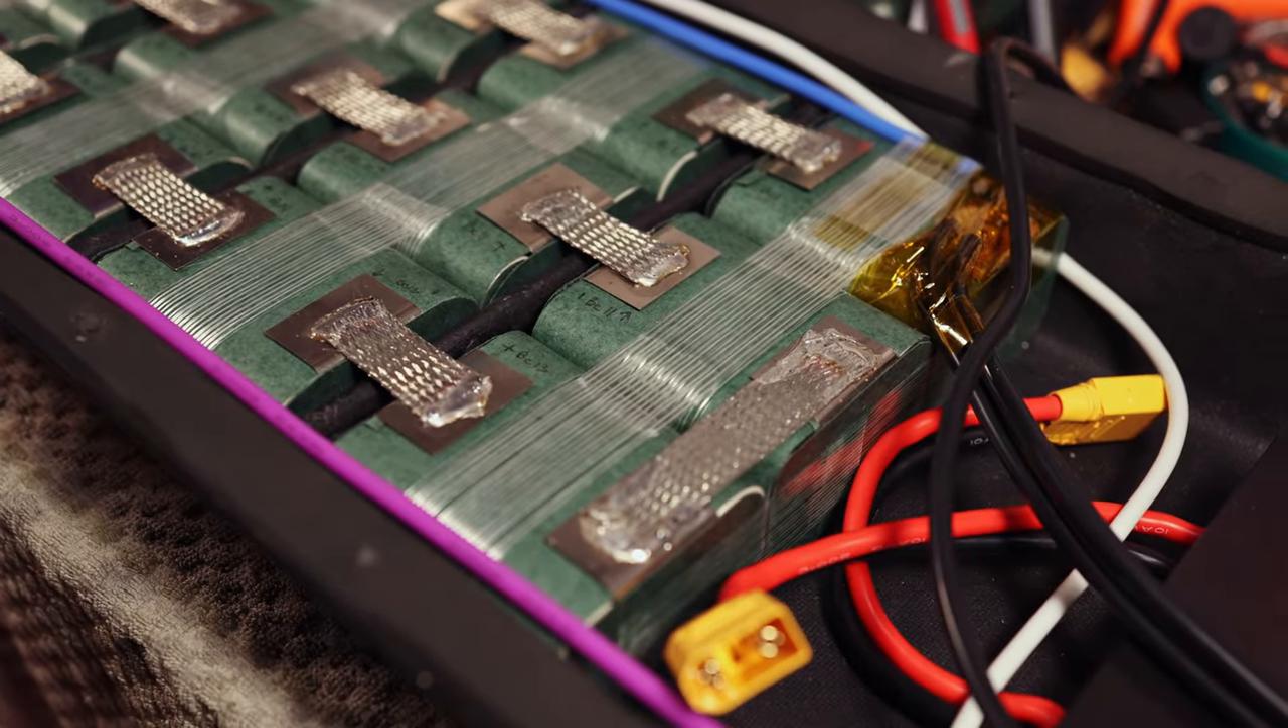Alright, I have finished off the soldering of all the series connections on the pack.